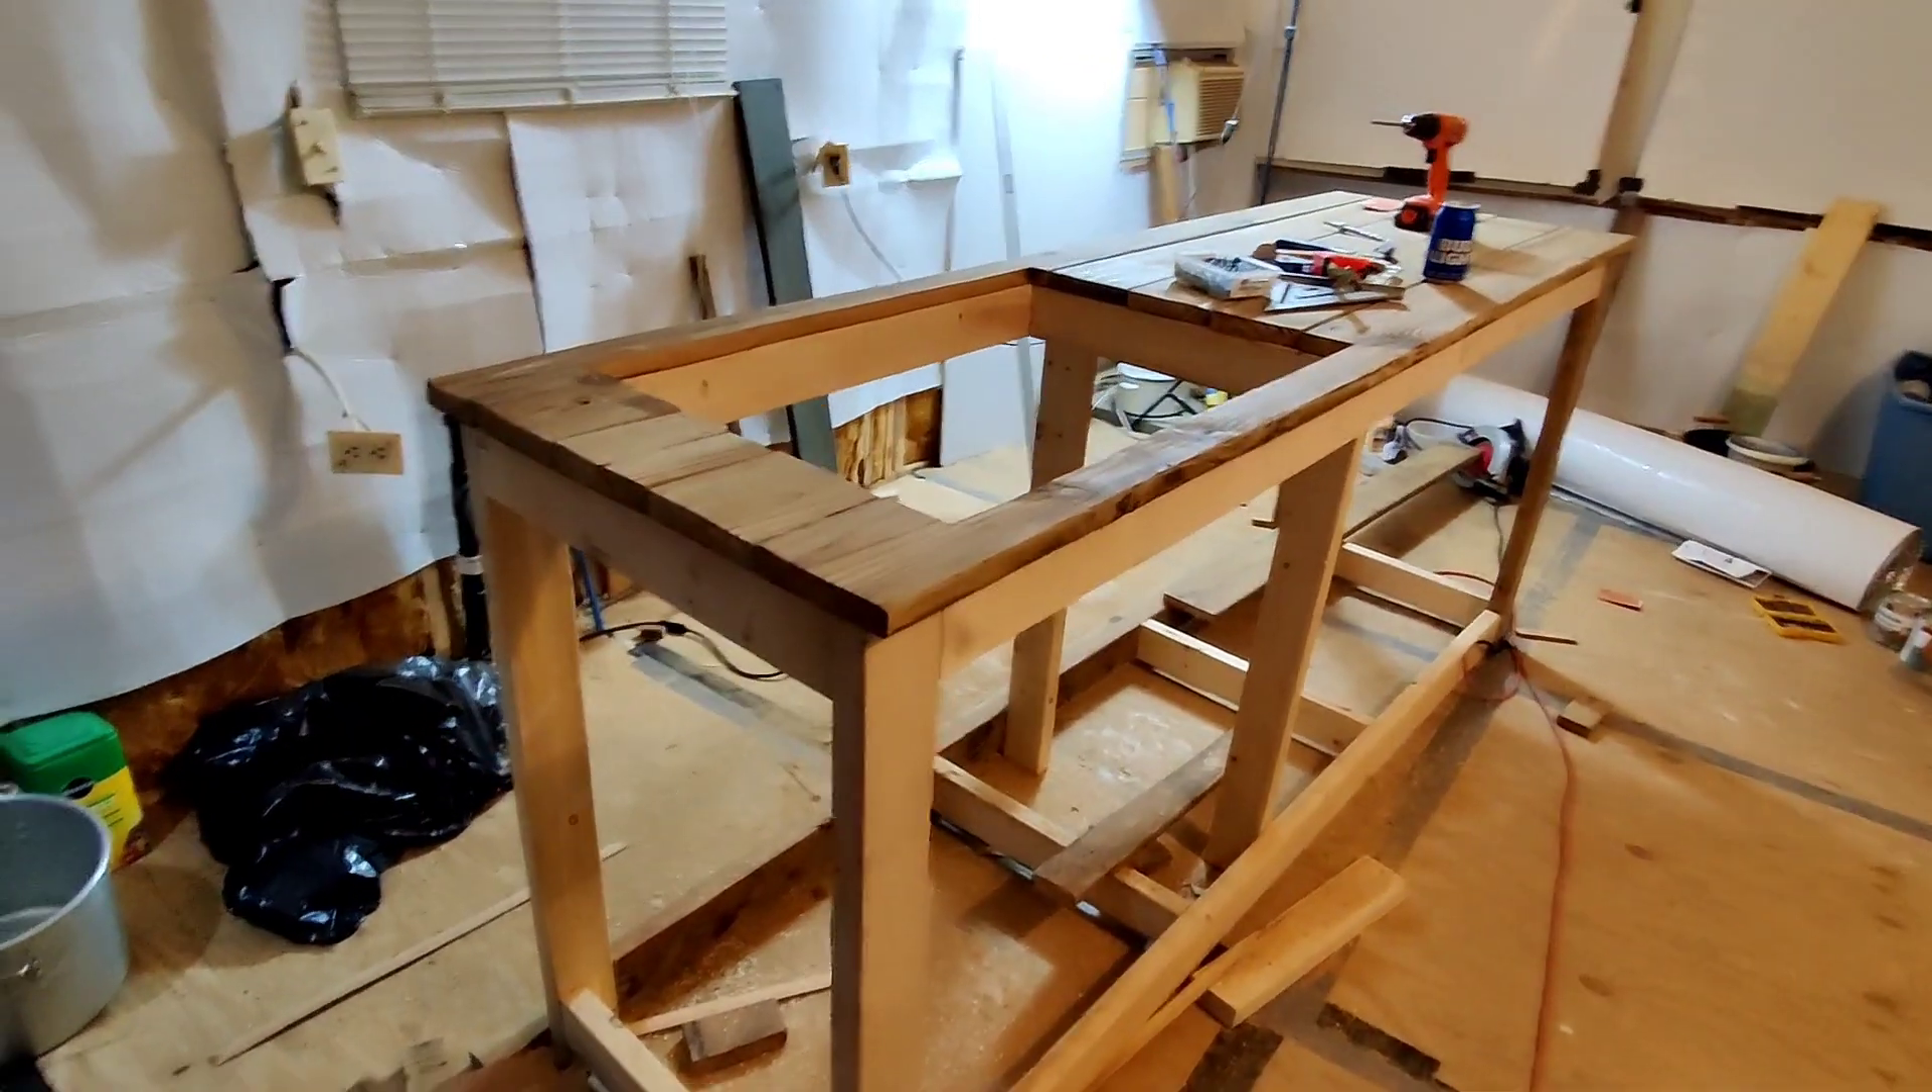So it's been about an hour later and you can see I've got all the boards on even my end pieces are cut they're anchored in.